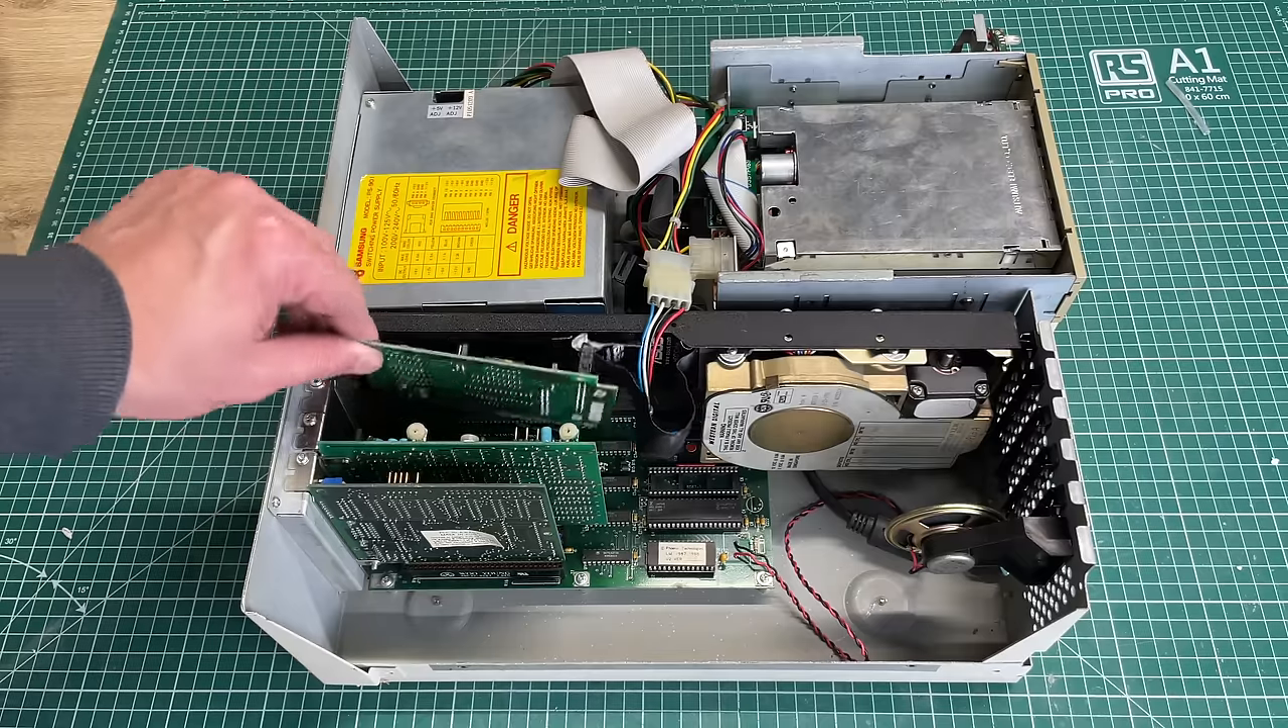There is one card which is not slotted in properly.